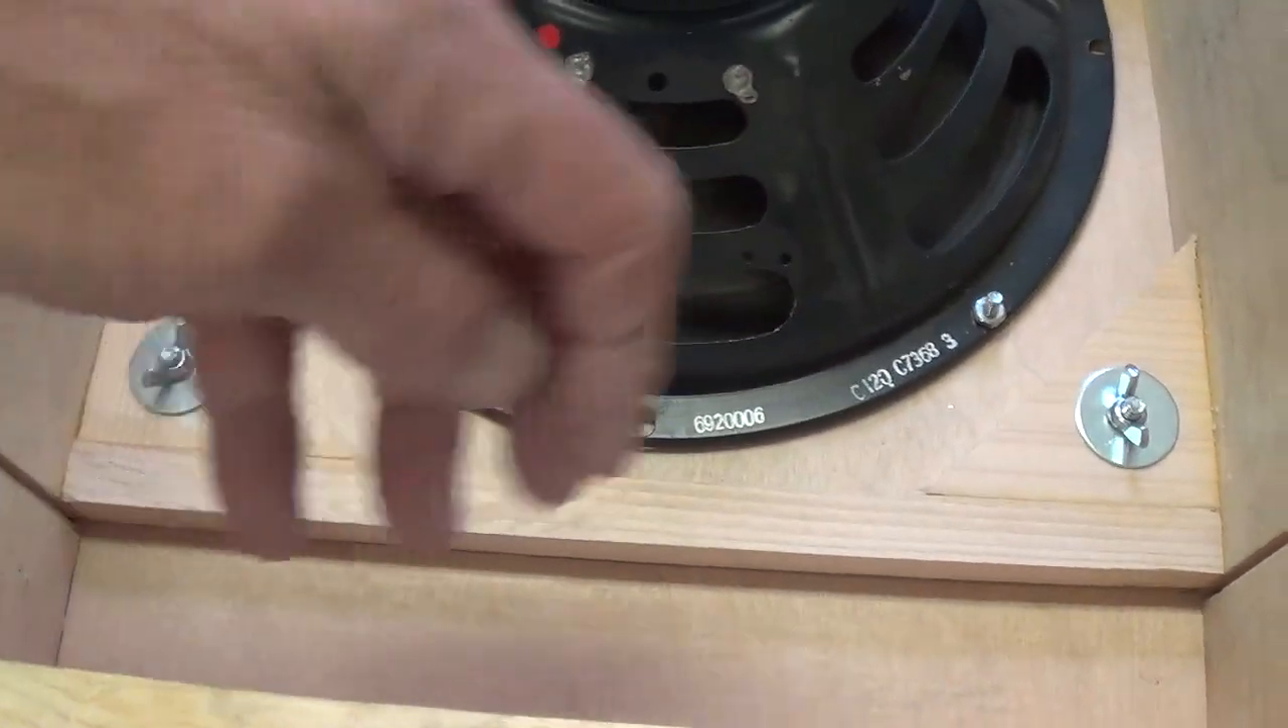The speaker's now installed in the cabinet and you notice I've got the wing nuts here.